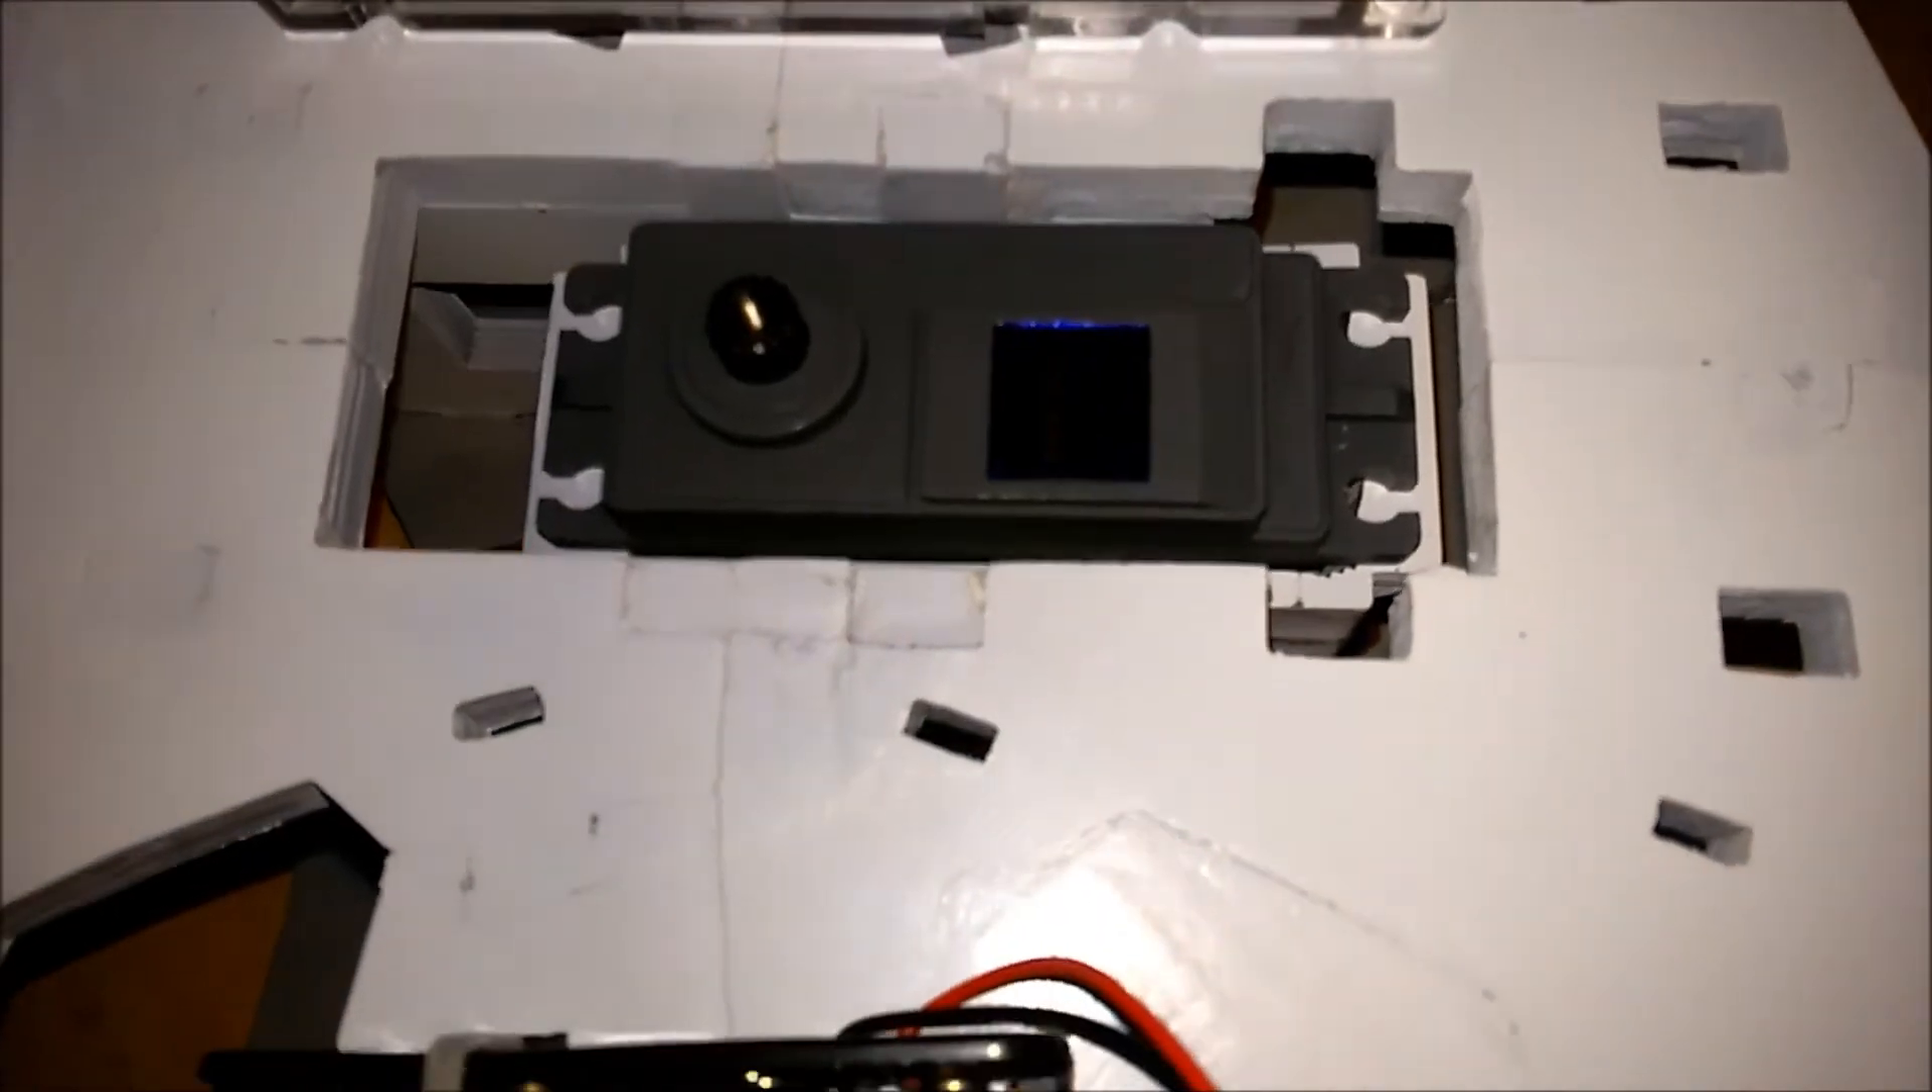Okay I finally got the servo to fit.